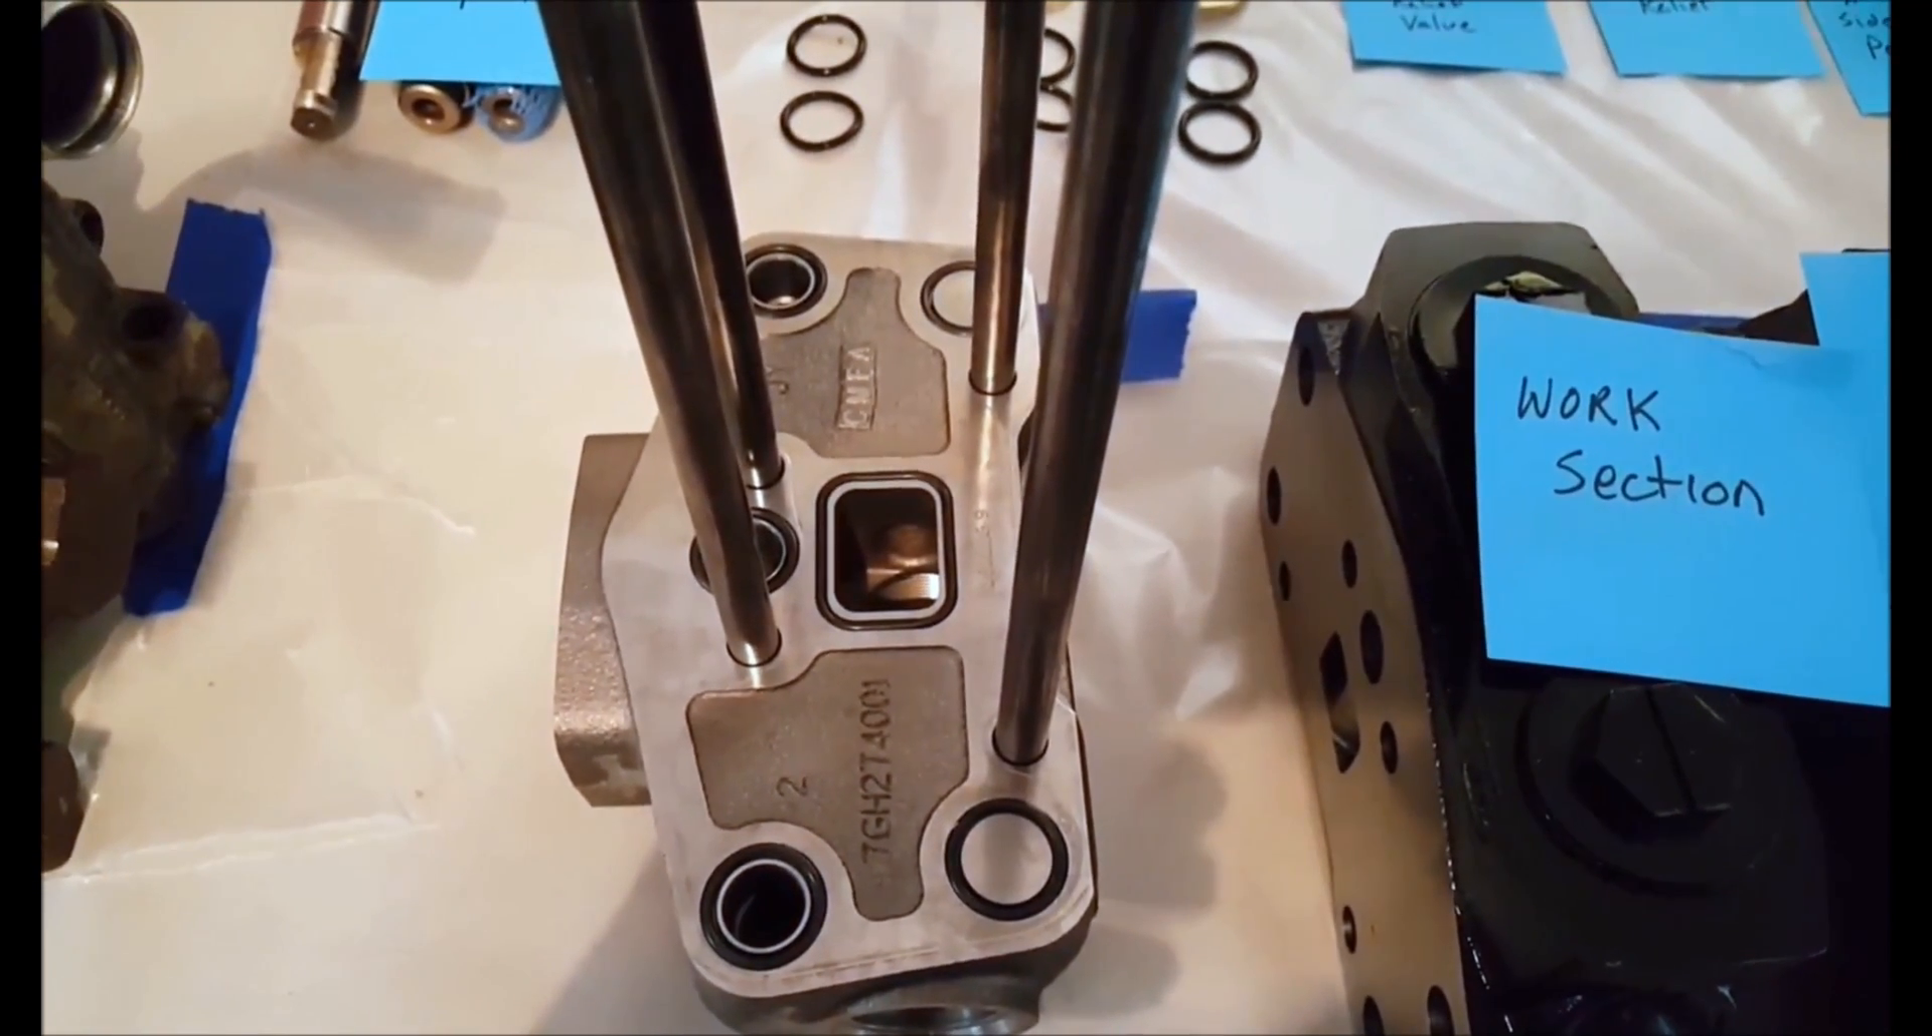As you can see the O-rings are in place on the inlet cover and the reason we stack it this way with the O-rings facing up so they don't fall out.